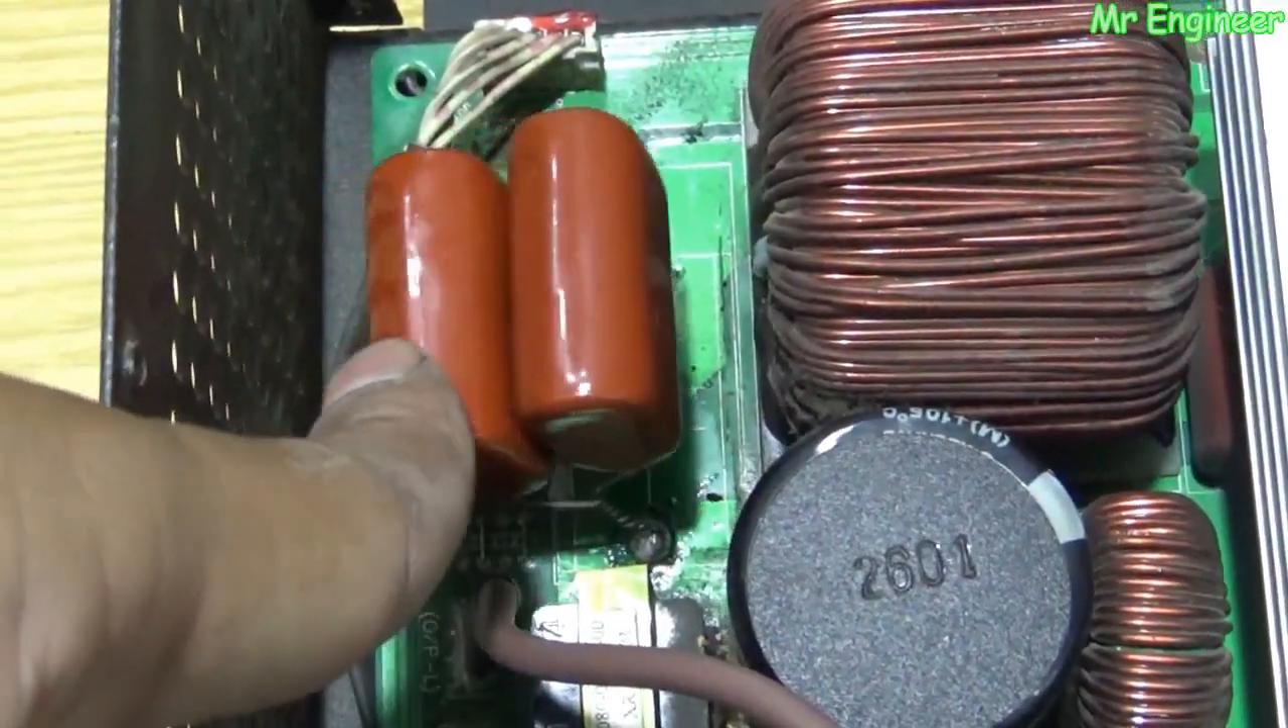گل جی ہم نے یہاں پر کپیسٹر لگا دیئے ہیں۔